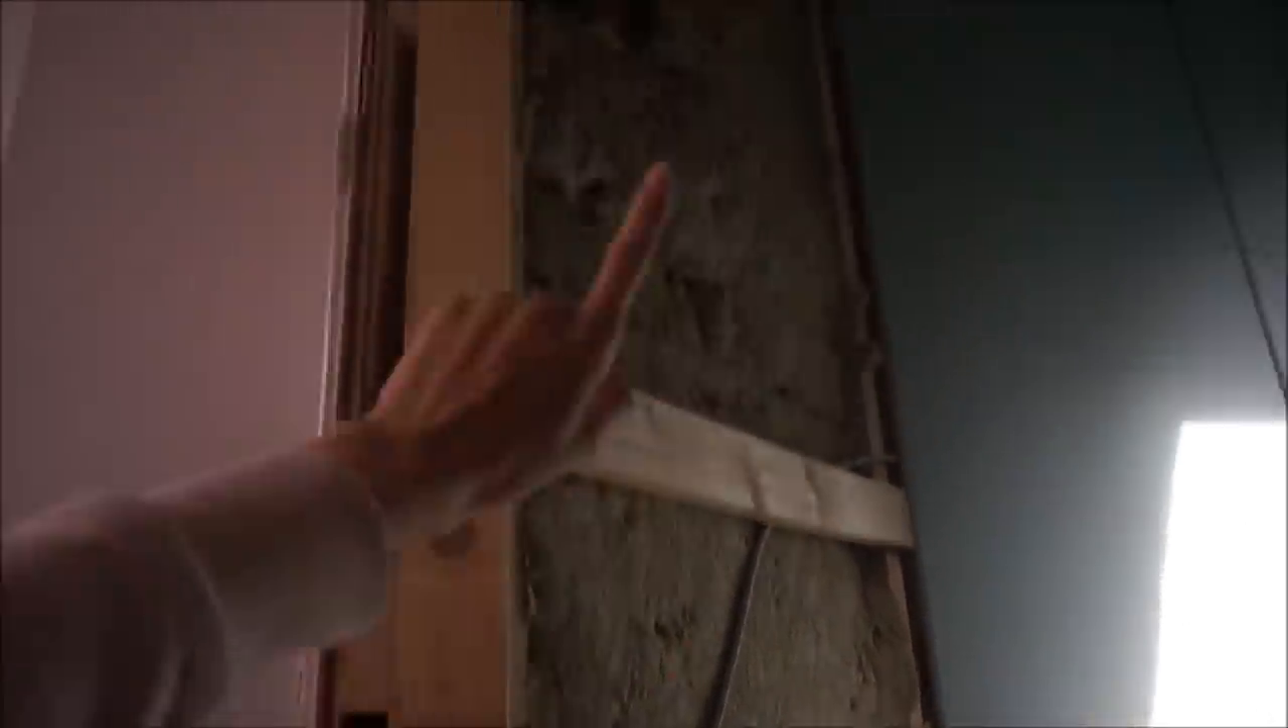Und es fehlt eigentlich nur noch hier die Wand.